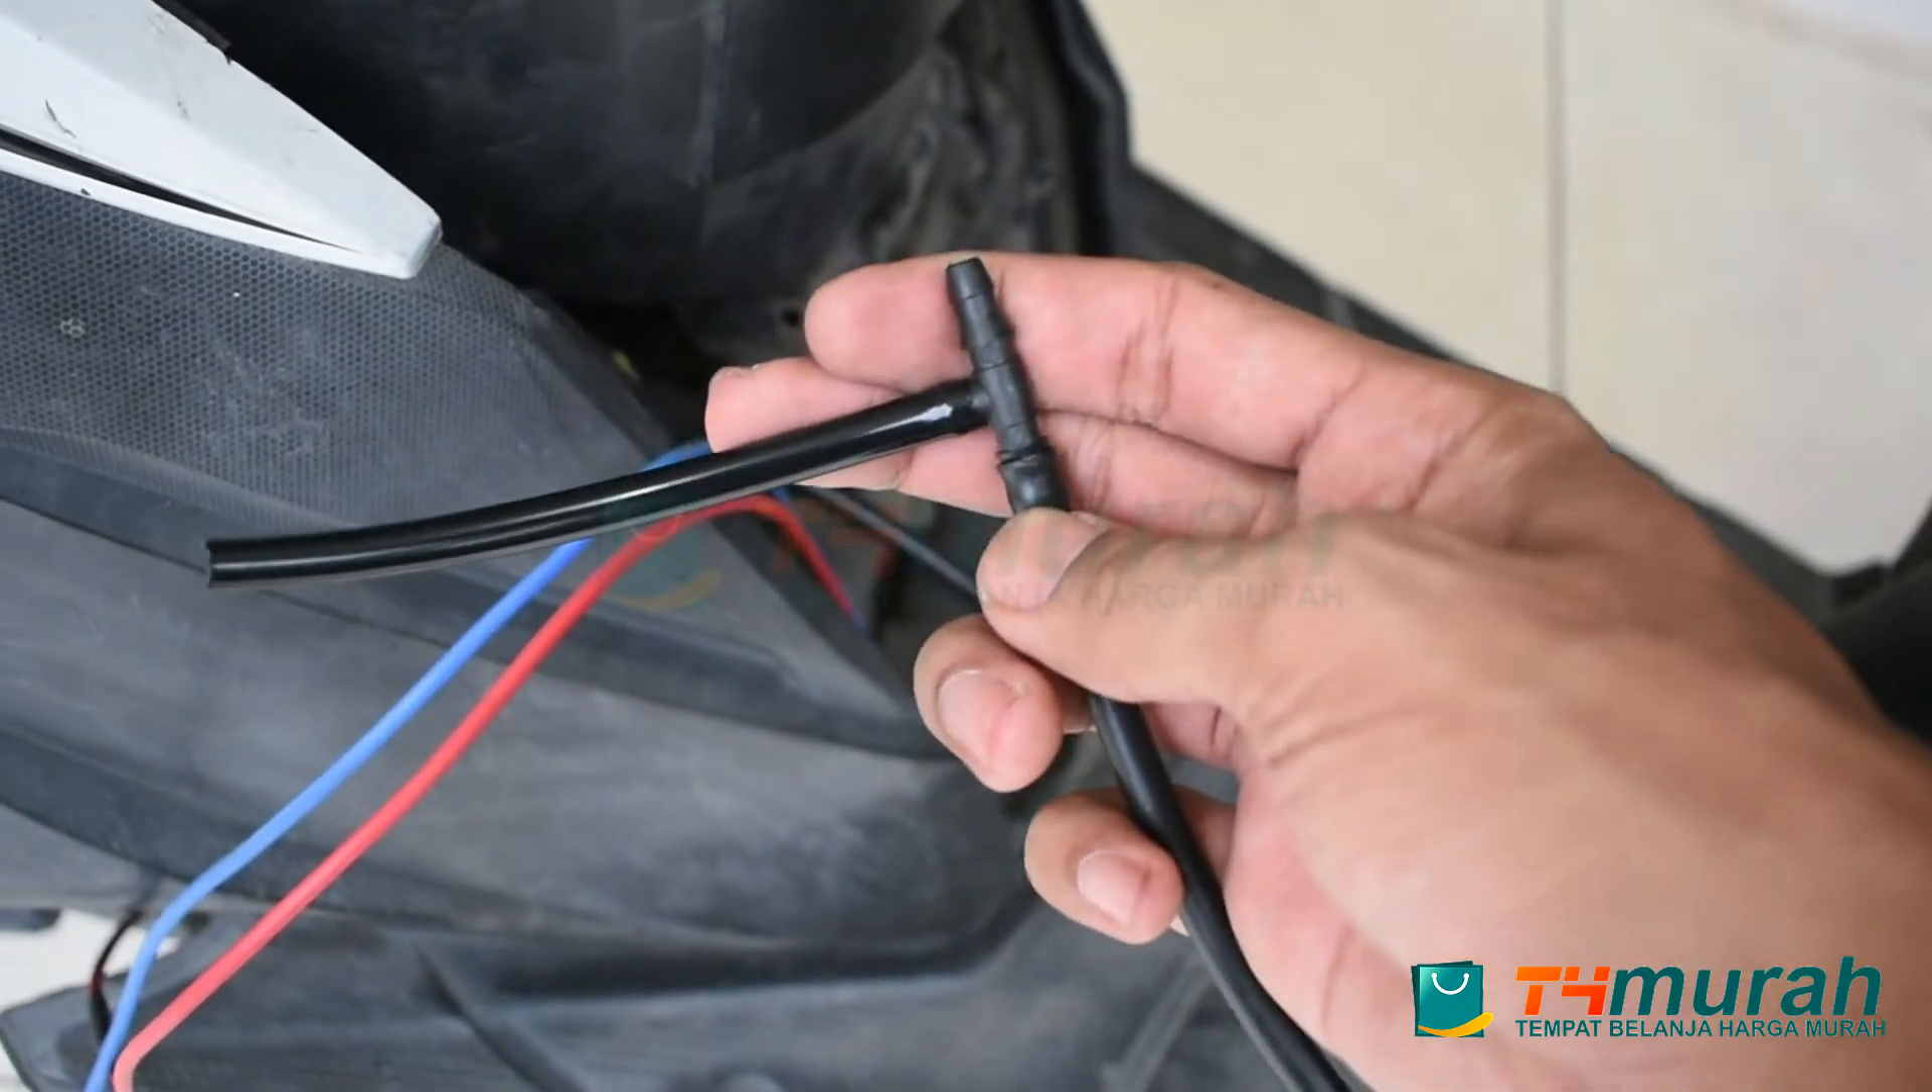Untuk ujung selangnya sudah kita pasang dengan sambungan T.